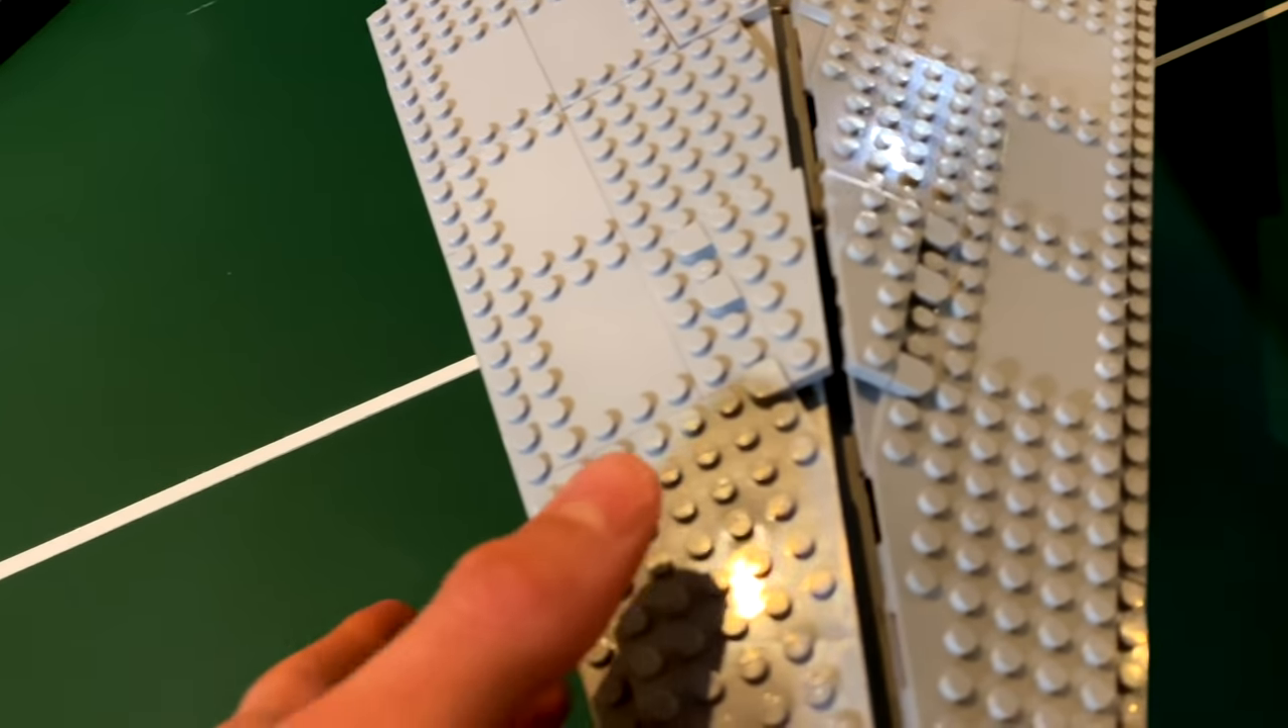There is a pretty significant gap going down the entire center of the star destroyer.